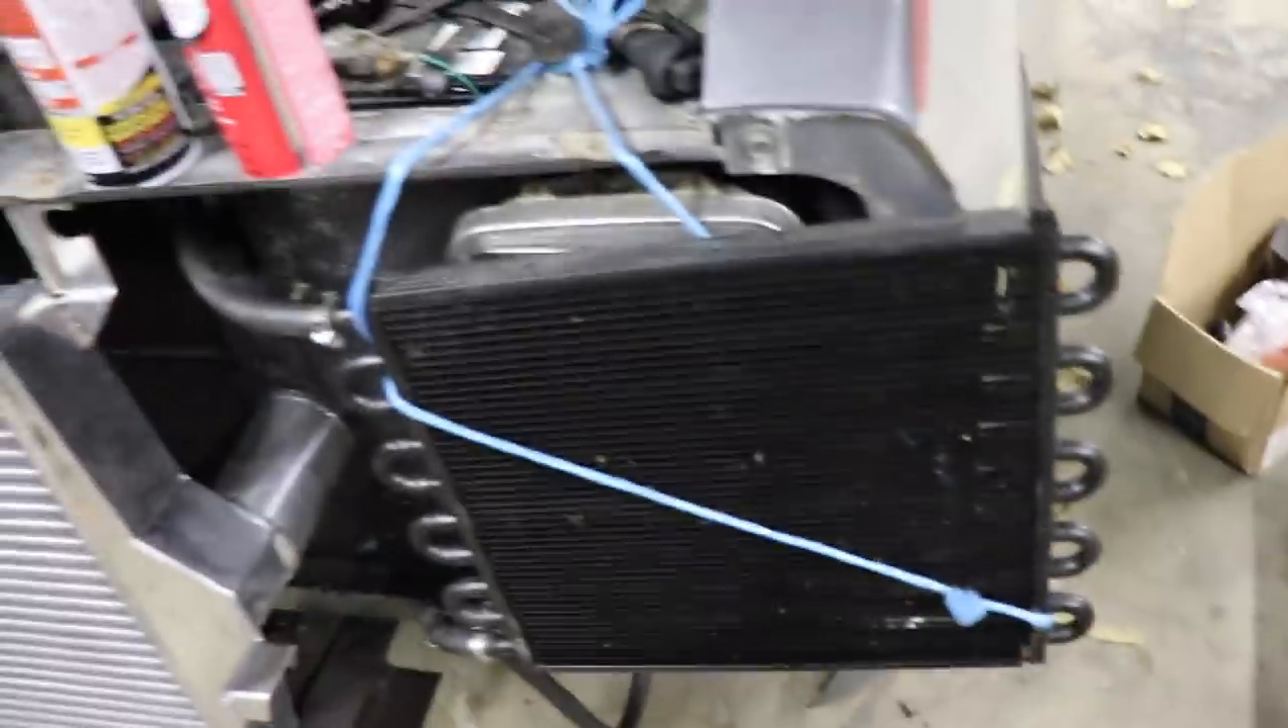Then also this support kind of on this side right here, I guess I just have the transmission cooler hanging there on some strings.